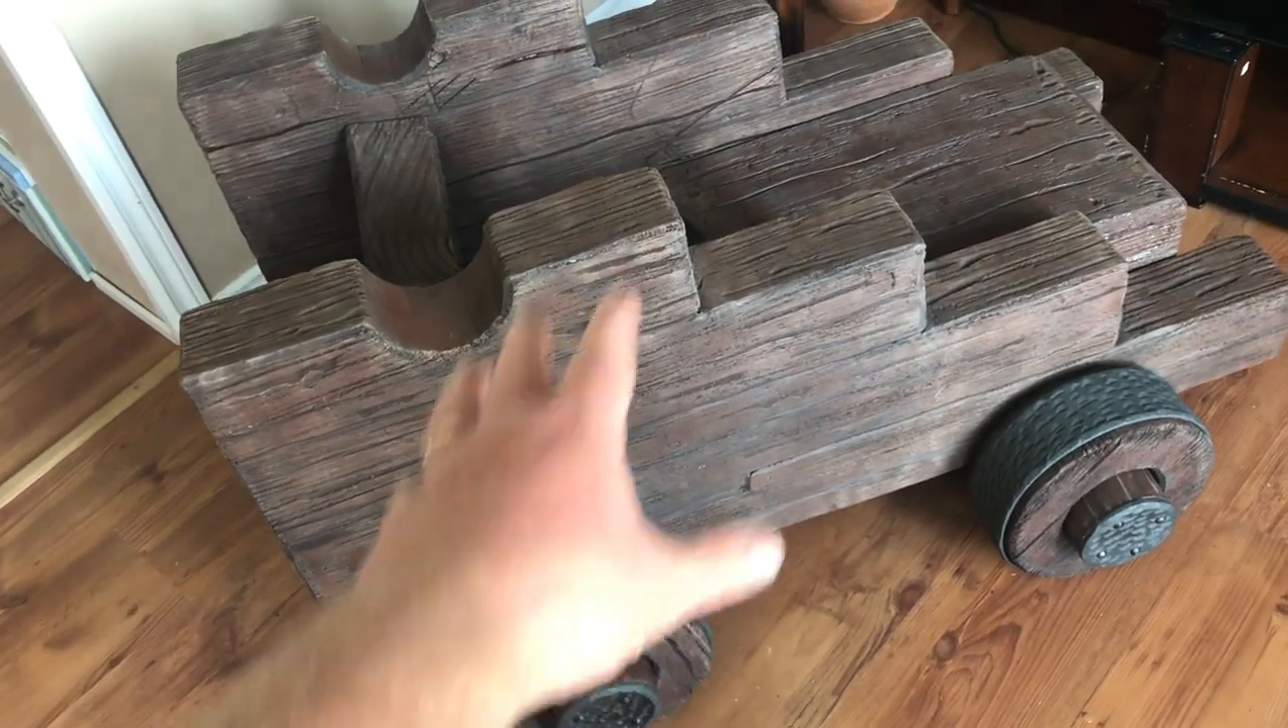Of course we are missing an entire cannon which kind of is needed to make it a cannon.